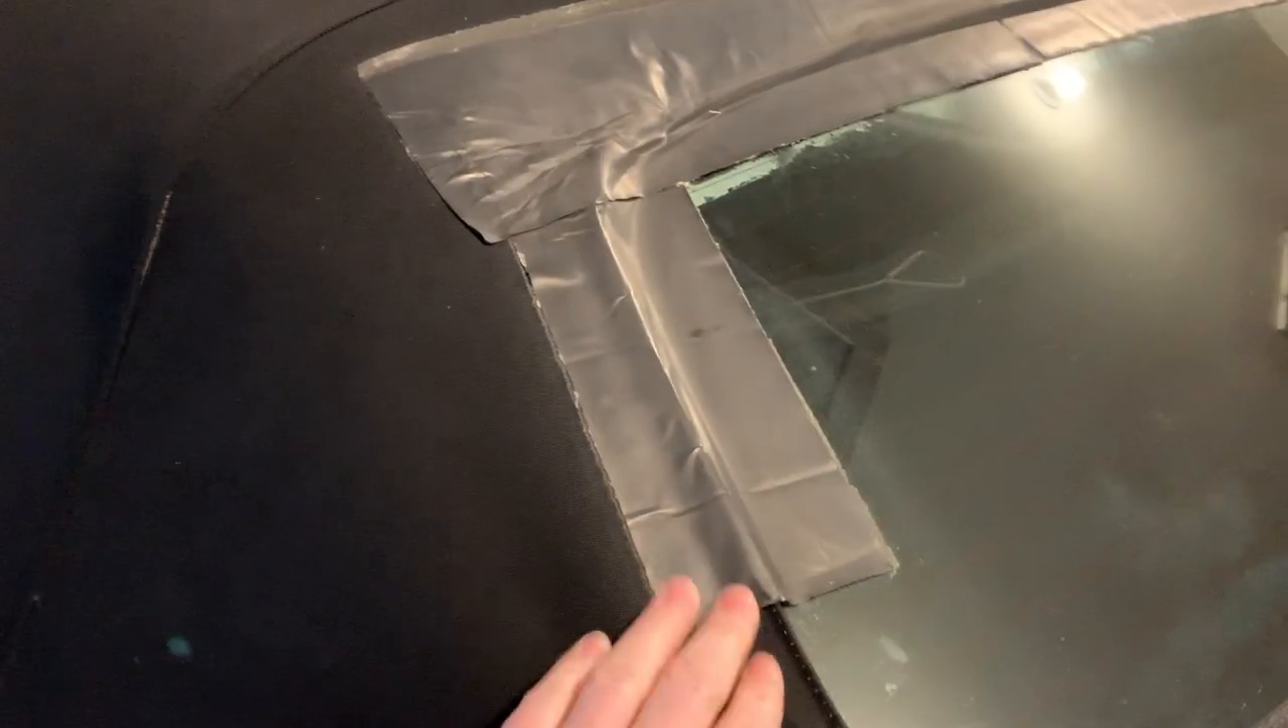I think that the first thing I'm going to do is start working on getting this flex tape off the rear window. I don't have parts yet for the new lock mechanism, the air pump mount, all that stuff.